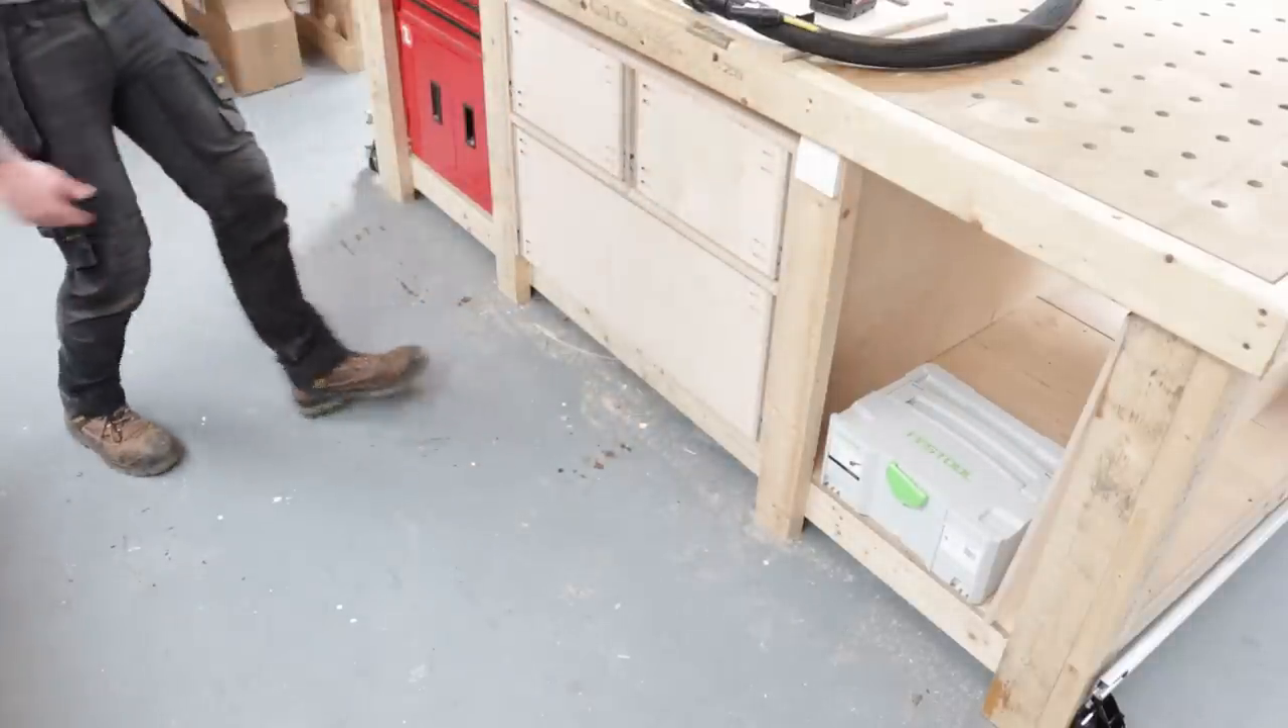Now that's all three drawers in.